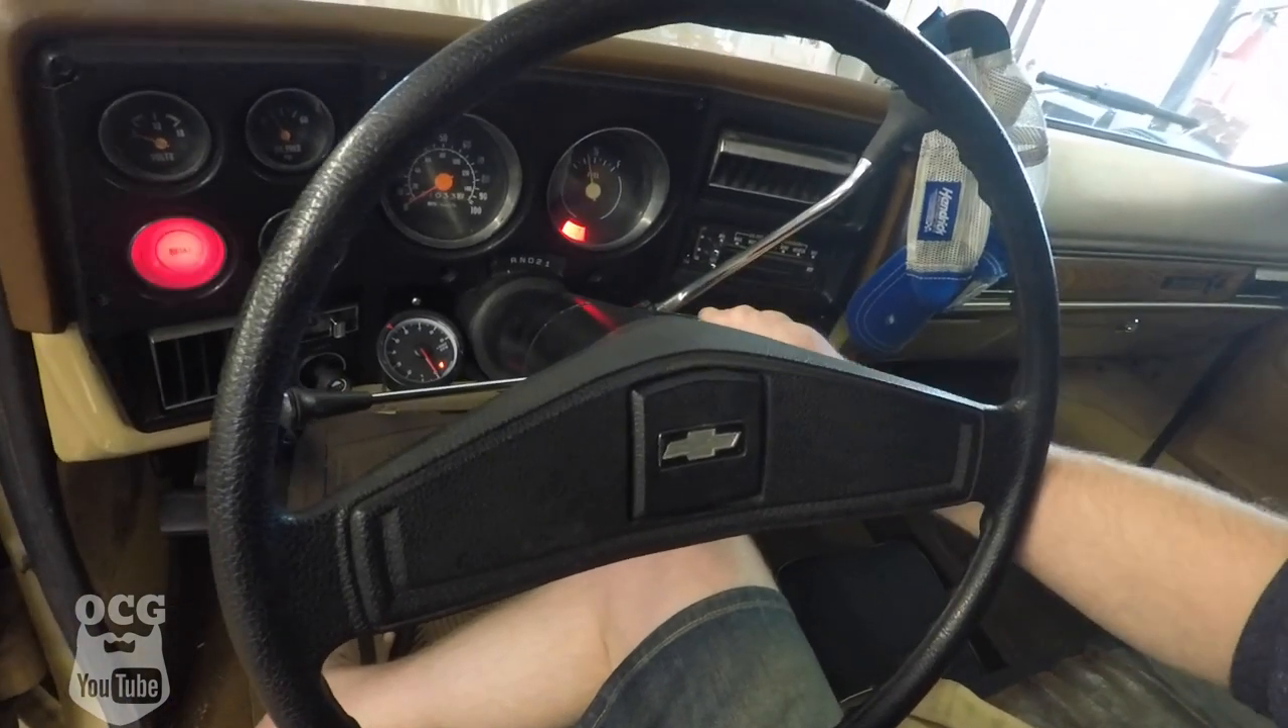Okay so as you guys saw in the time lapse i've got the steering wheel back together everything is all buttoned up.